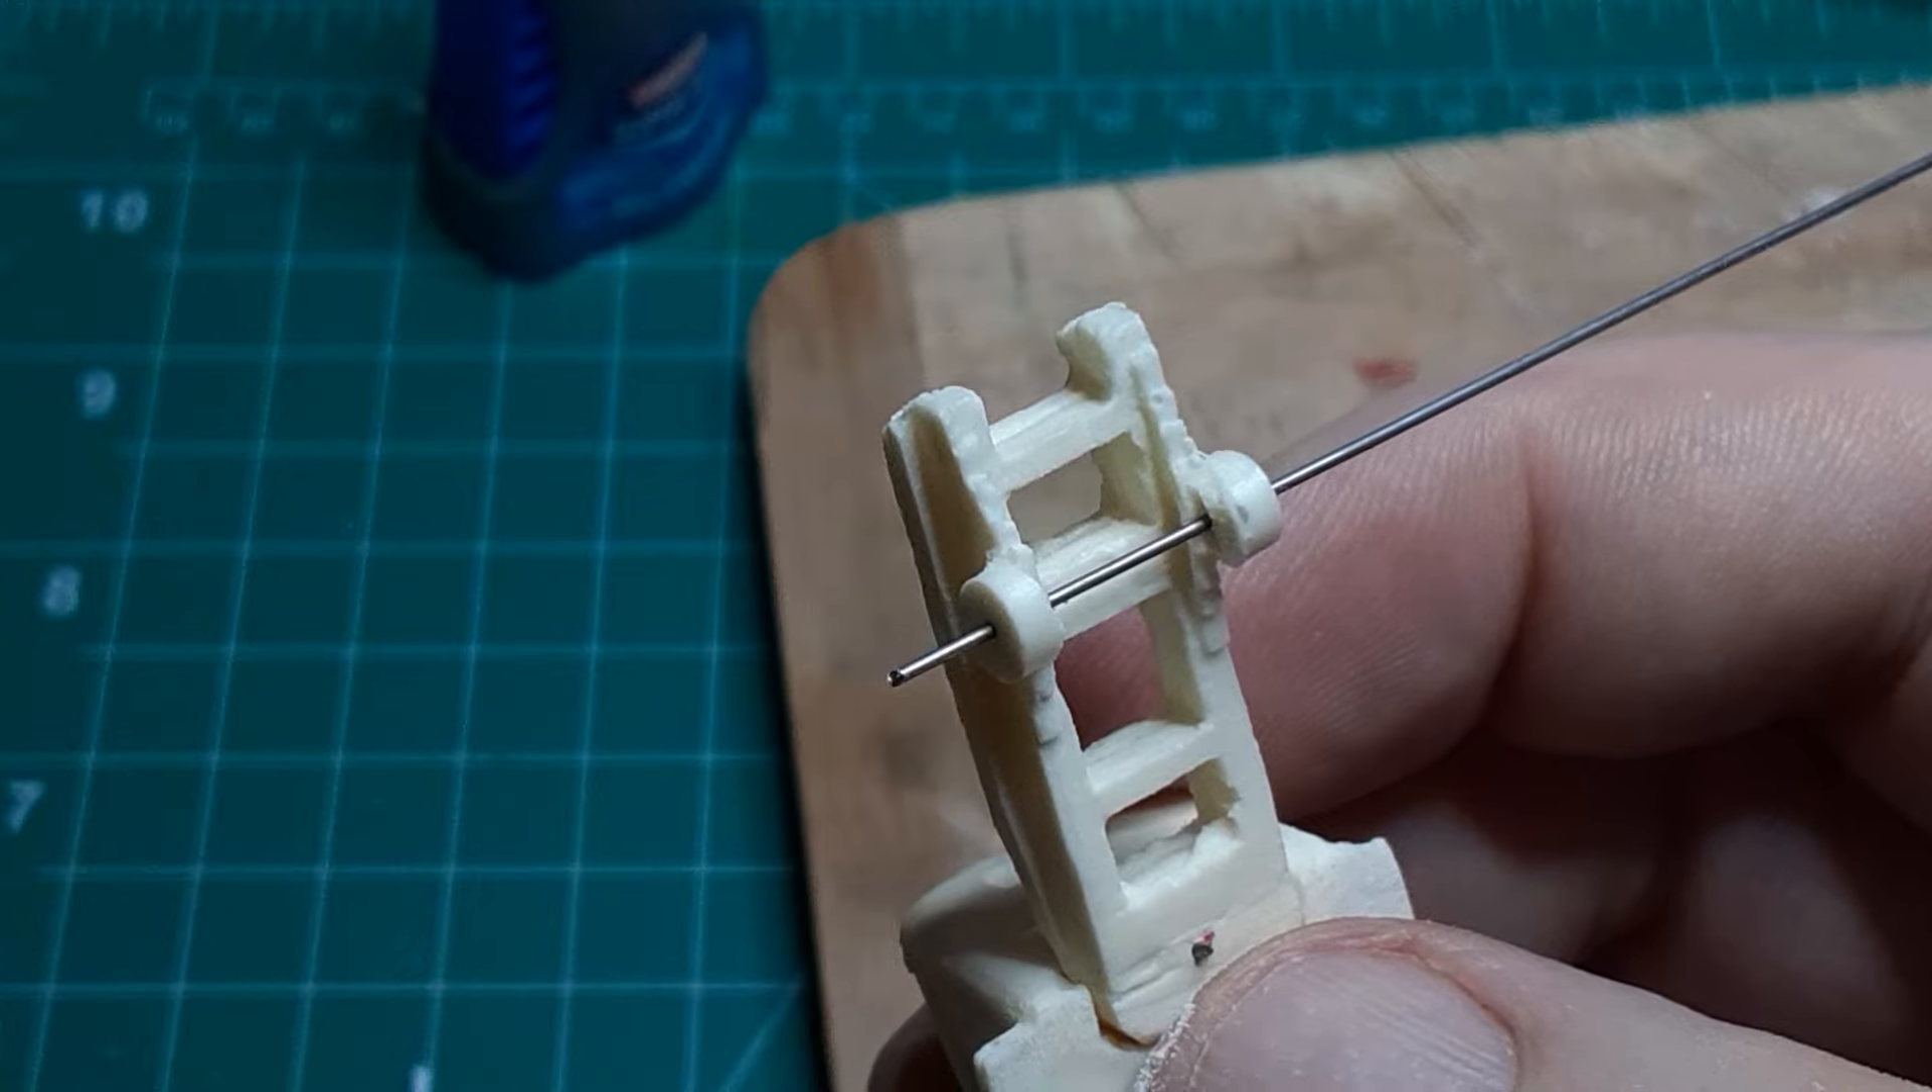On a hunch I checked the alignment and found that I could thread the wire through both holes forming a nice rear axle.